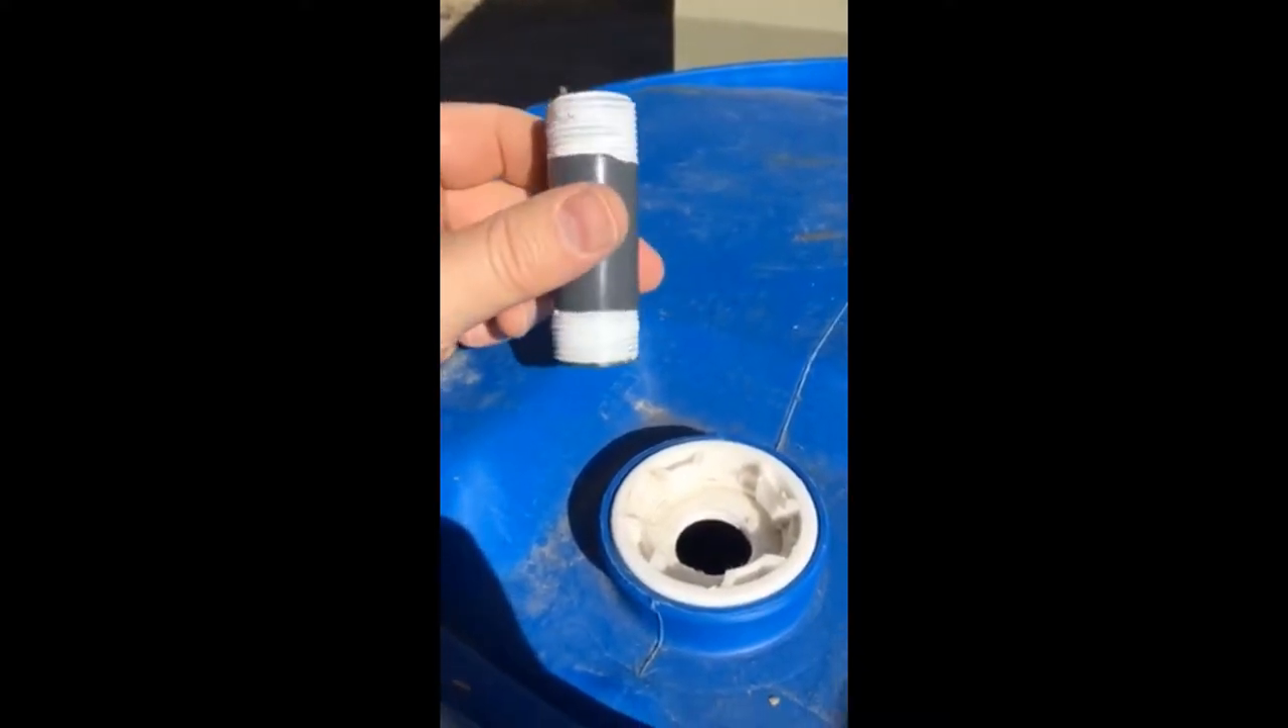We went ahead and sealed both sides of our connector with tape.